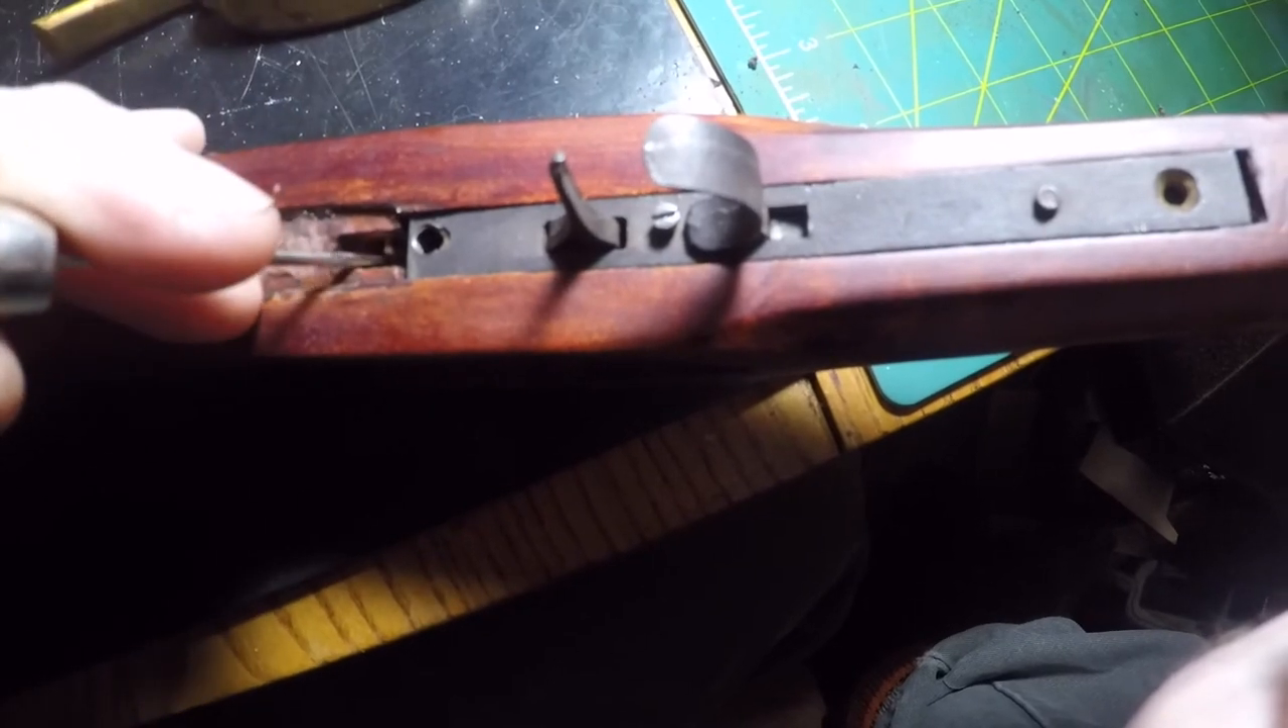I'm going to tell you you can see right here look at that big gap right there.